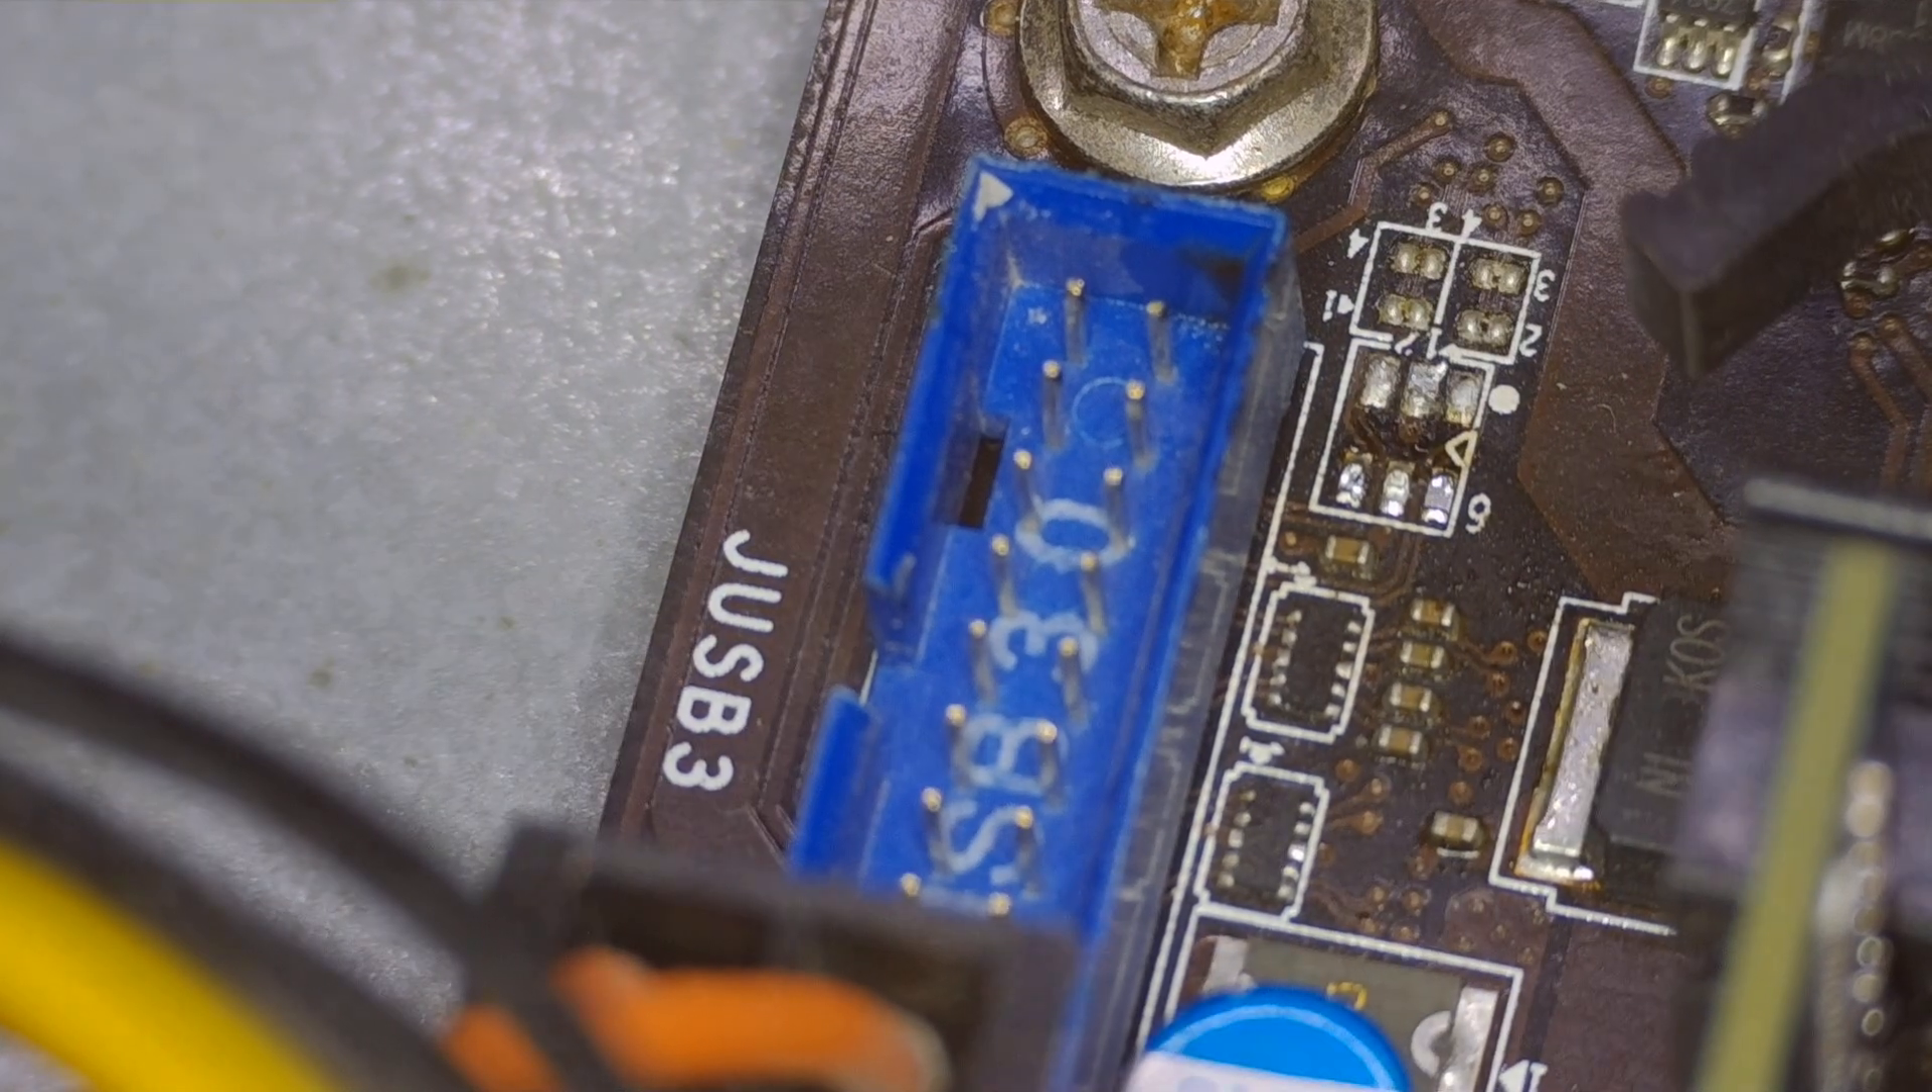This is the front 3 .0 usb connector i just removed this connector.